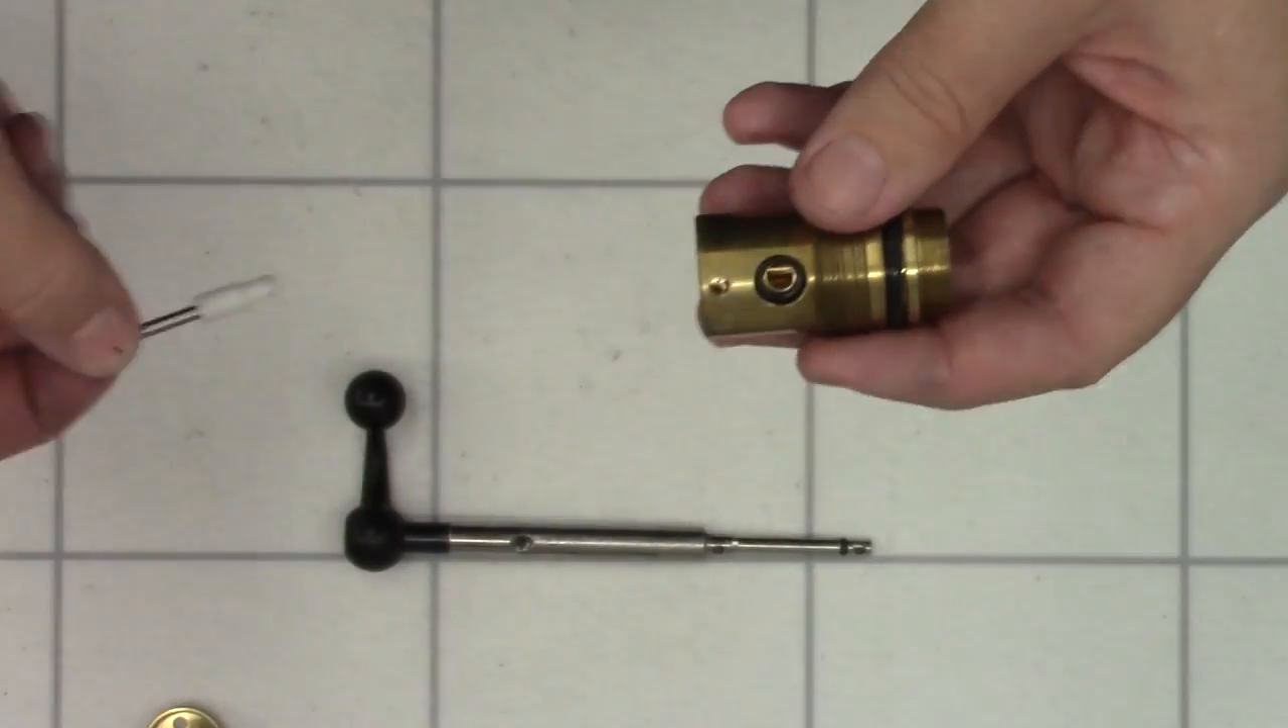There's the valve. Pretty much fully disassembled.